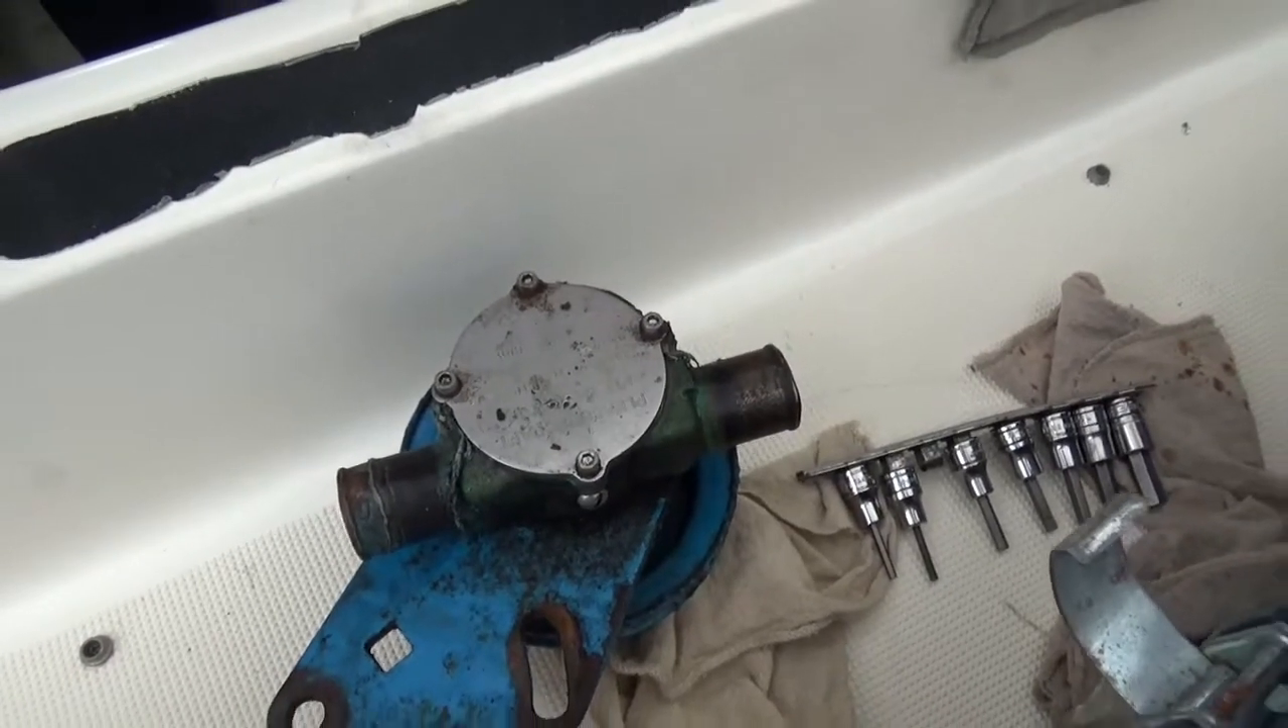Okay so the starboard raw water pump is off.